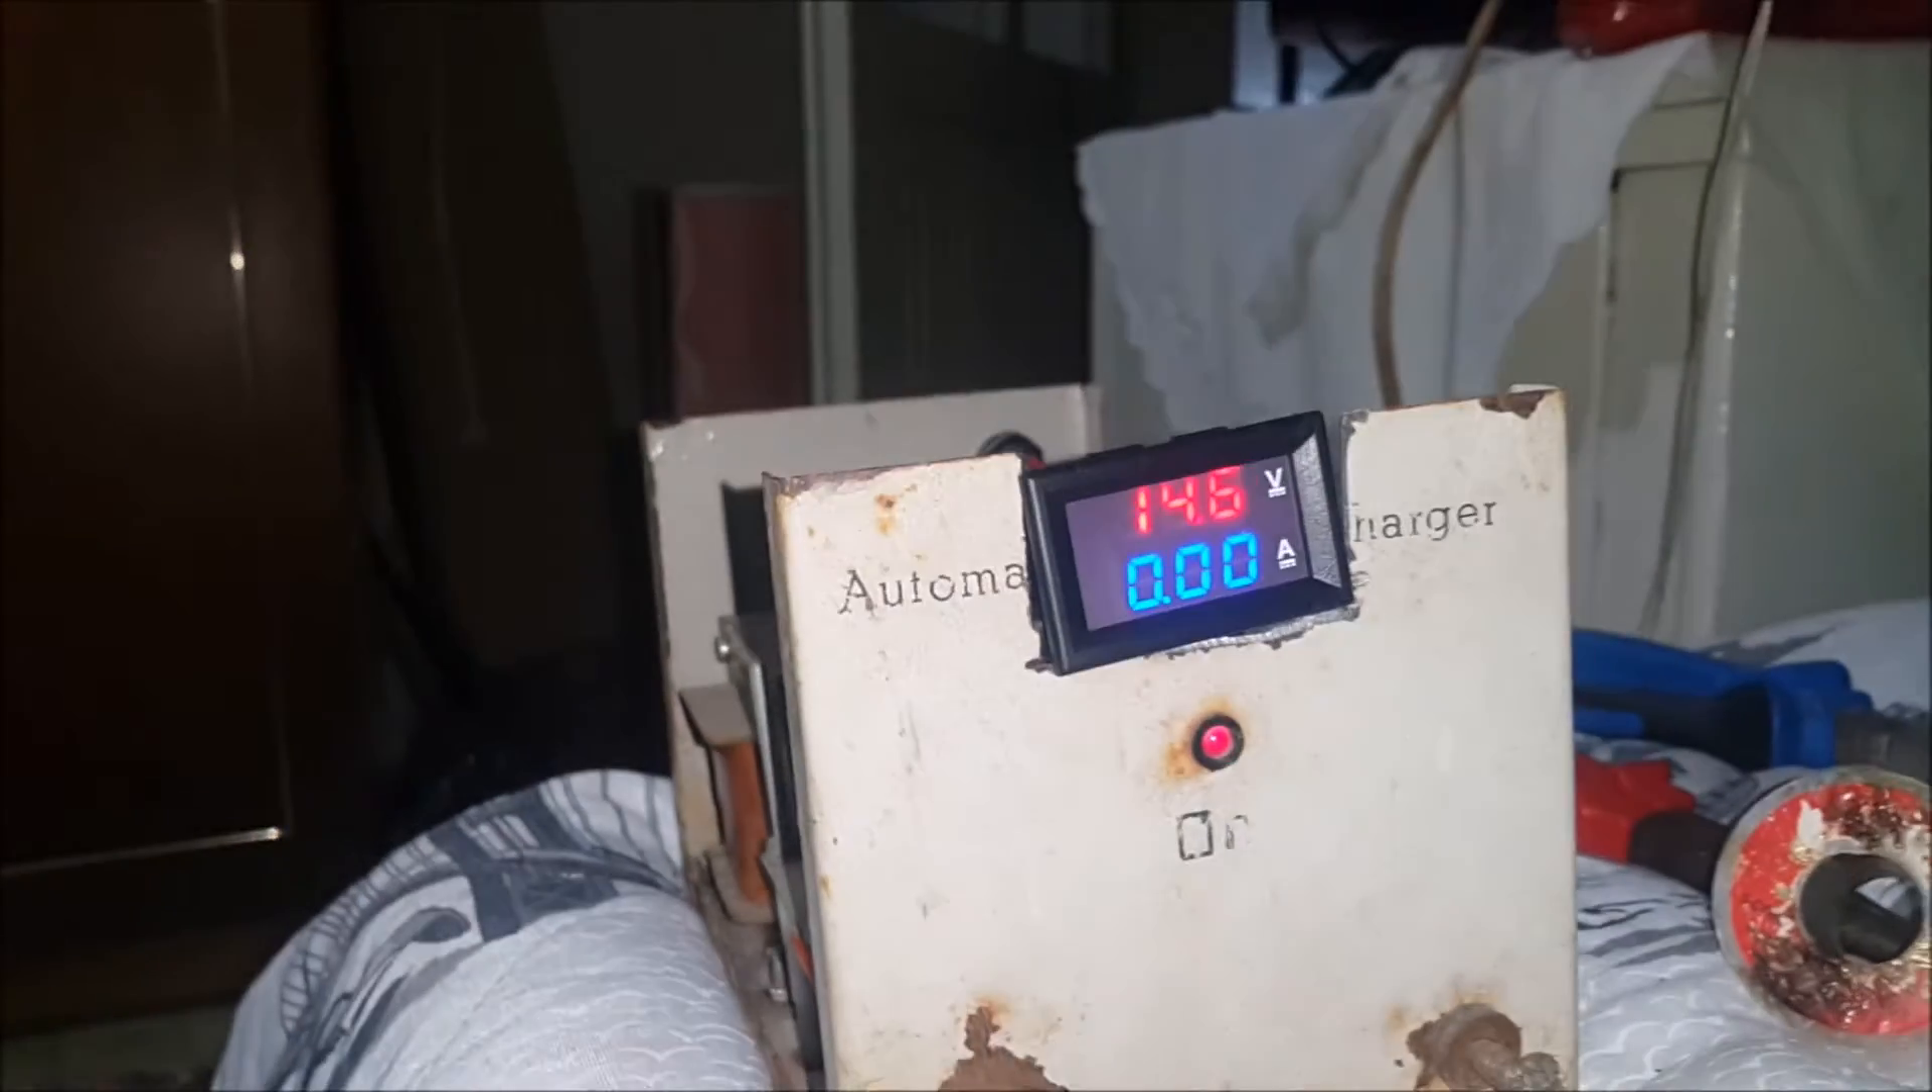evet voltmetre ve ampermetremizi bağladık şu şekilde.